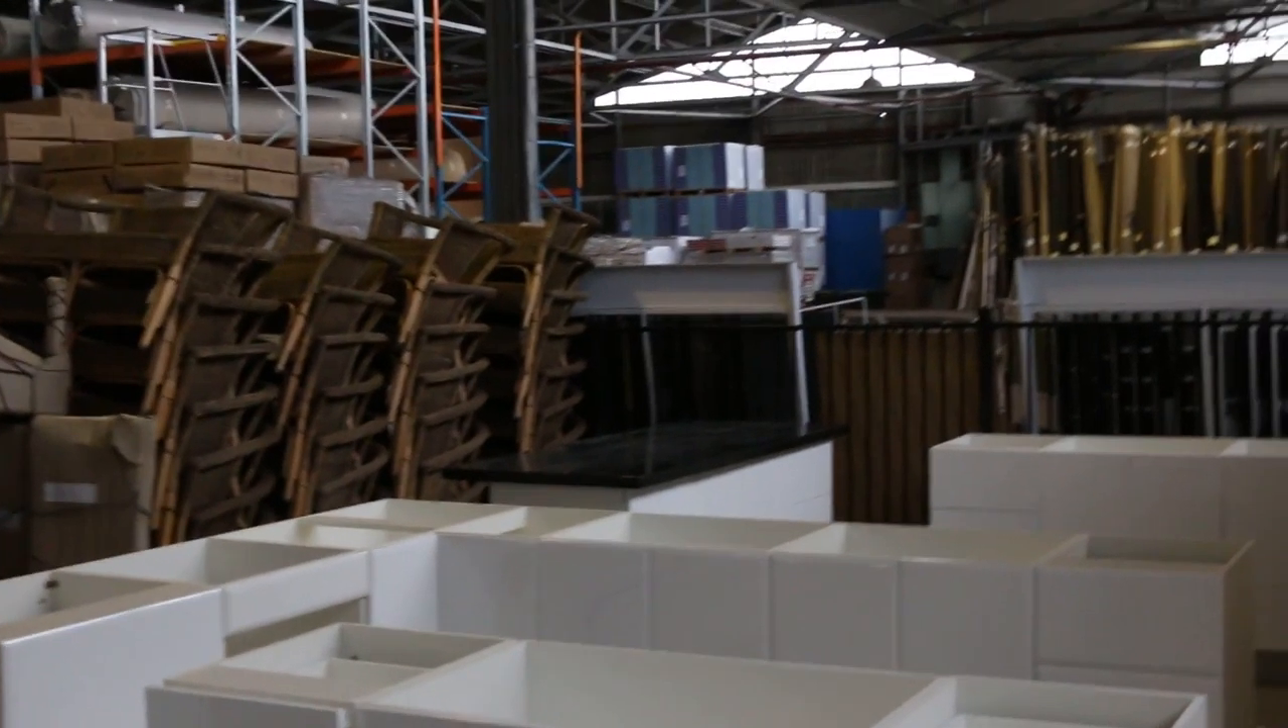They're all the cabinets but they've still got some granite benchtops to go on top.